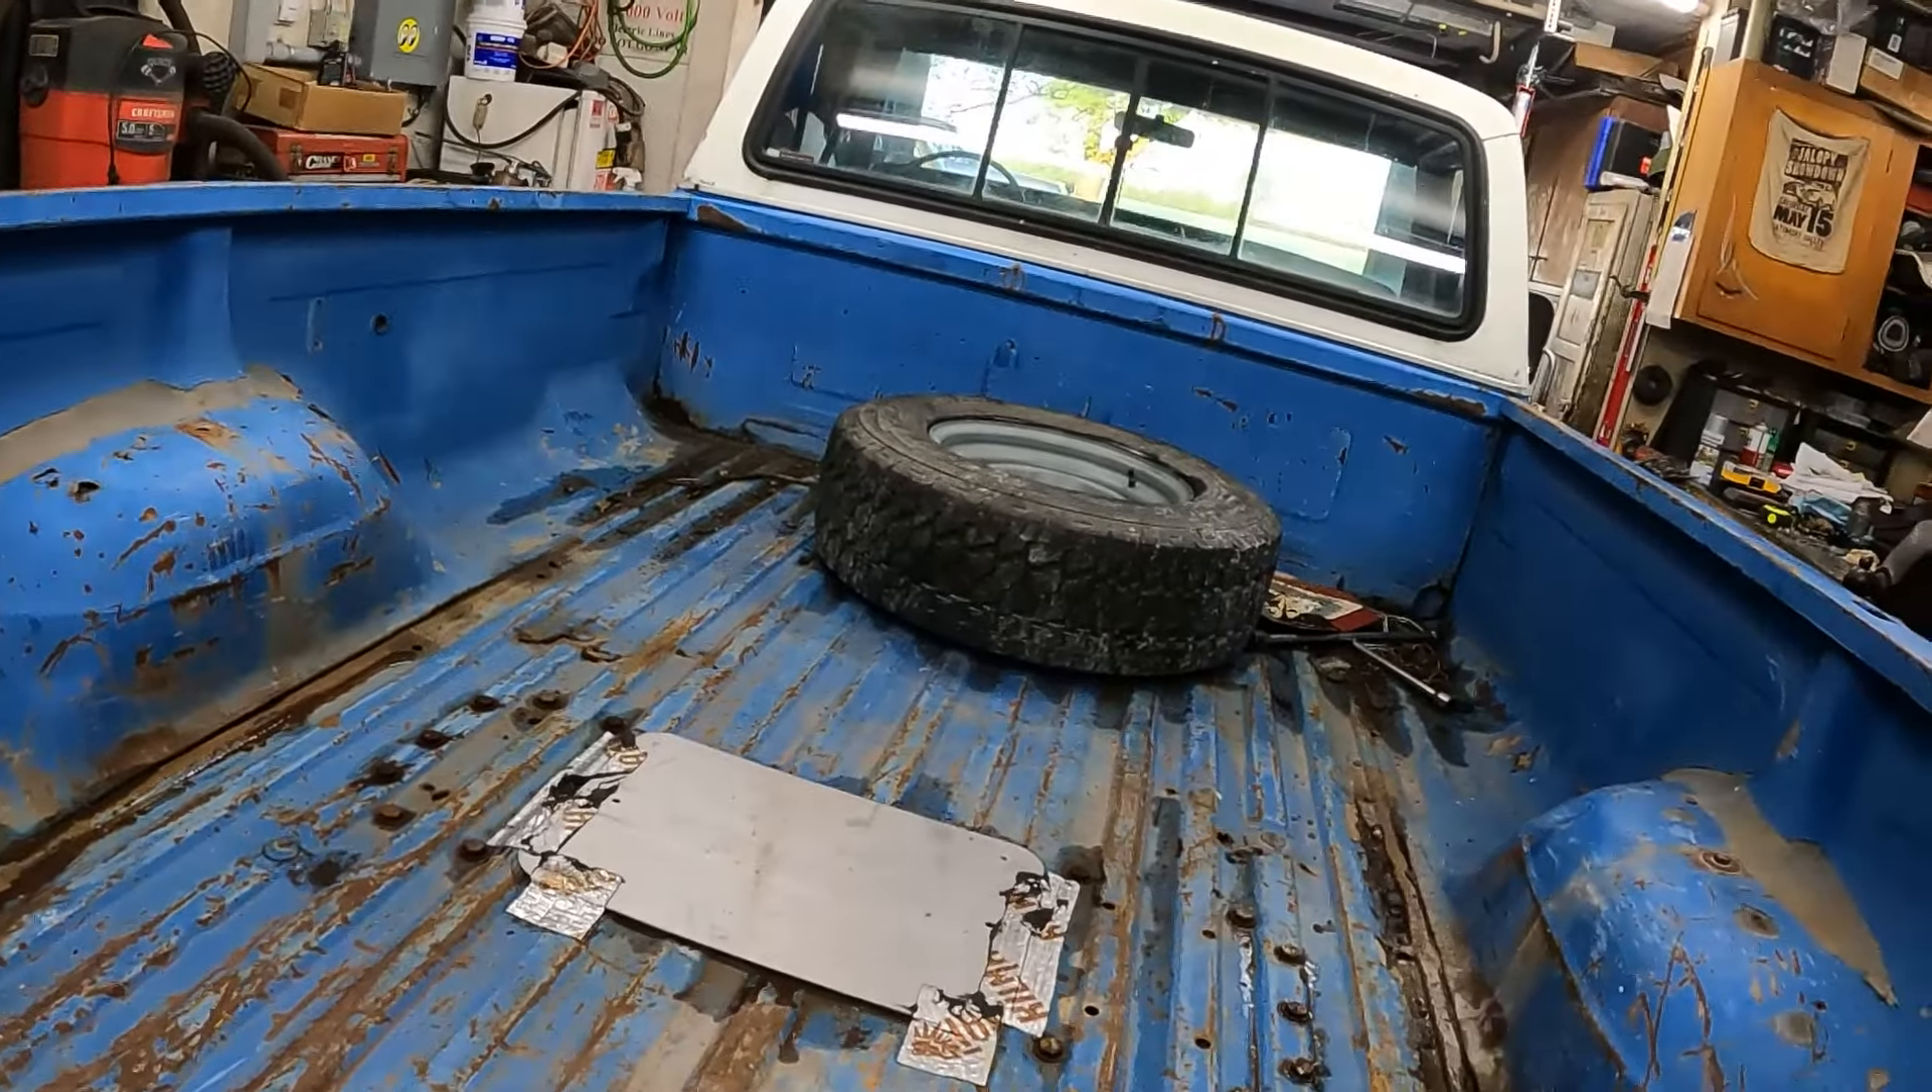But I took the bed liner out and I took my dump box out of this.